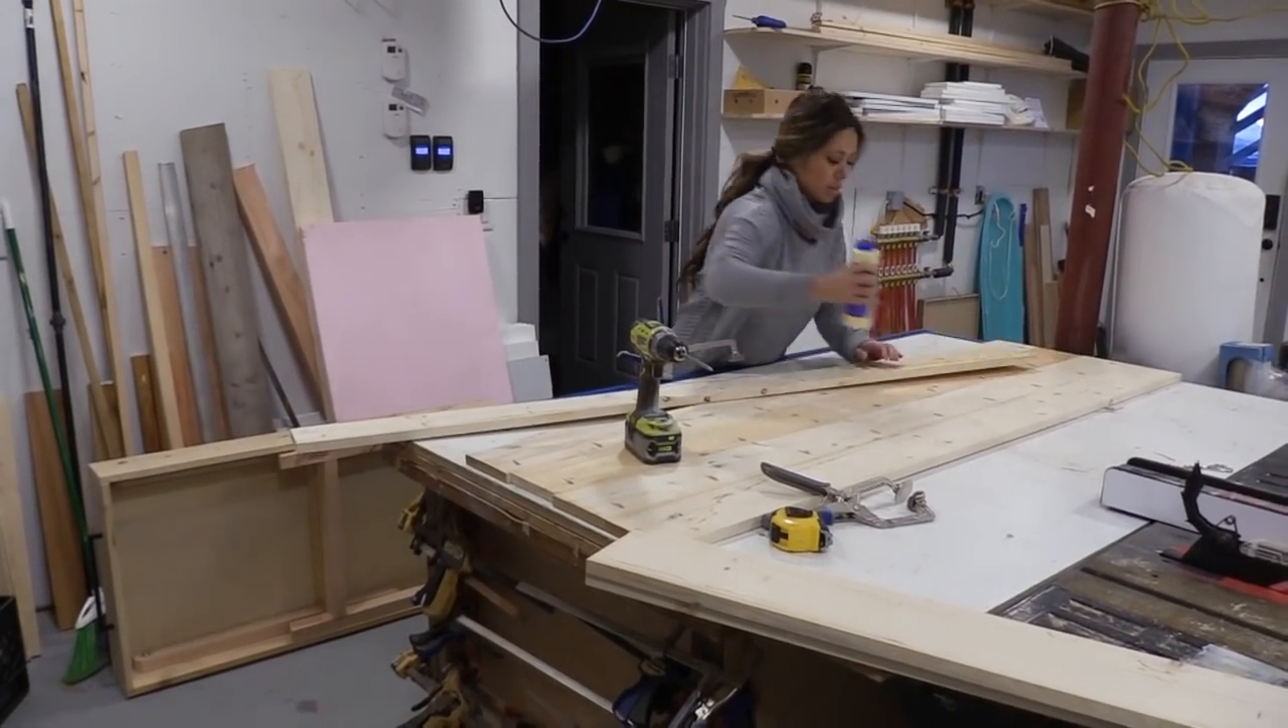And so I've already started joining the table top boards together here.